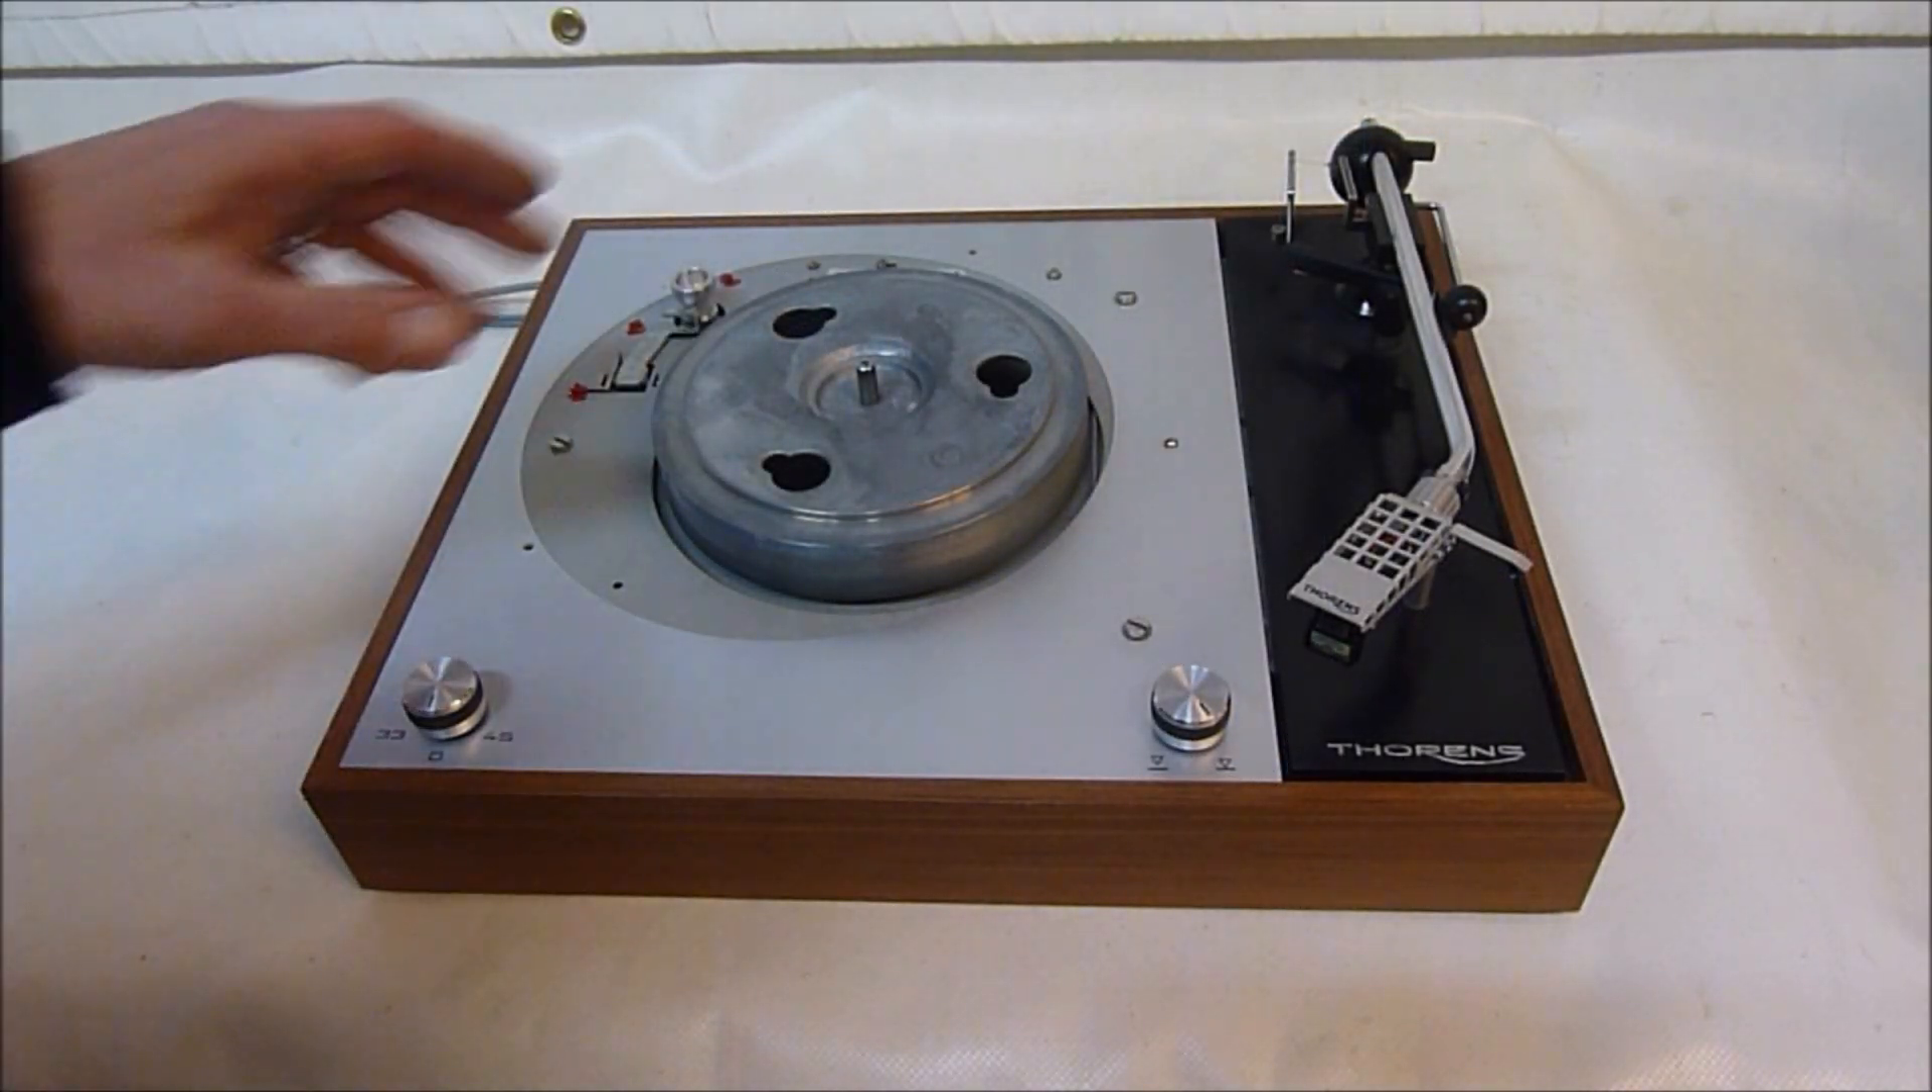Now that we've got the platter off we can look at the hub.